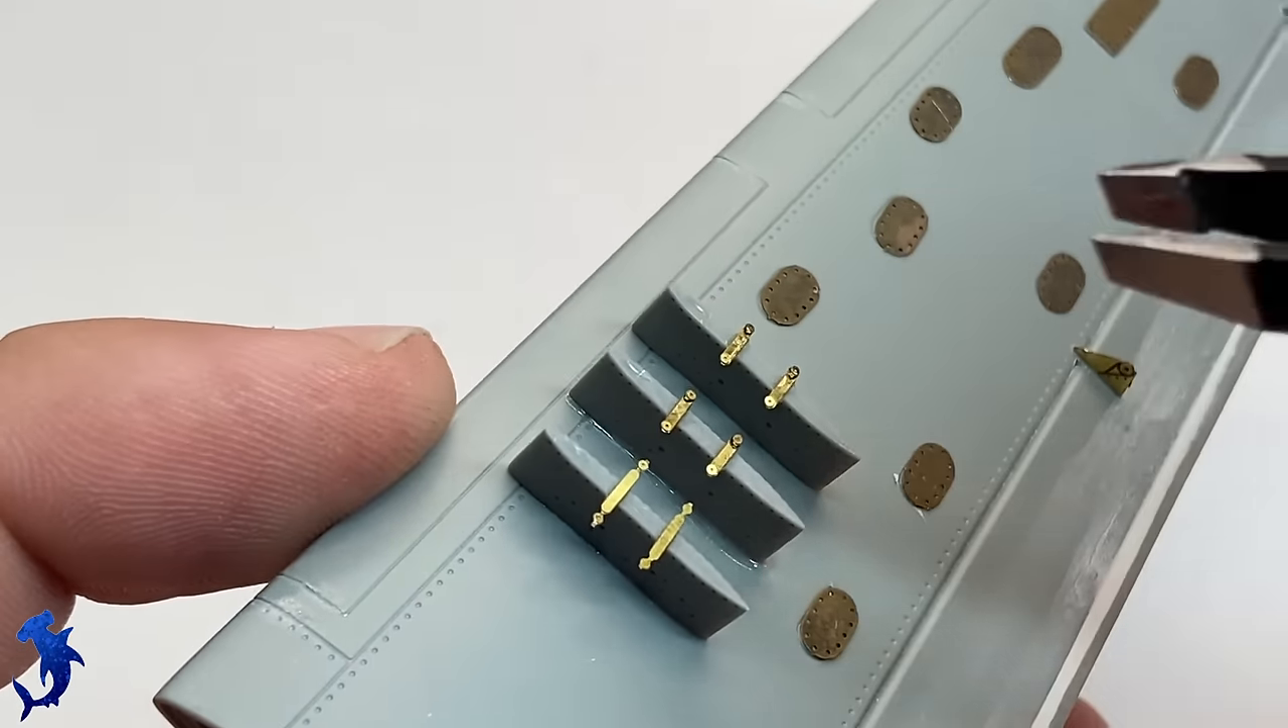You can also see I've got the pylons attached and I was able to dig out some sway braces from the spare, from the spare parts. And I get those added on as well.